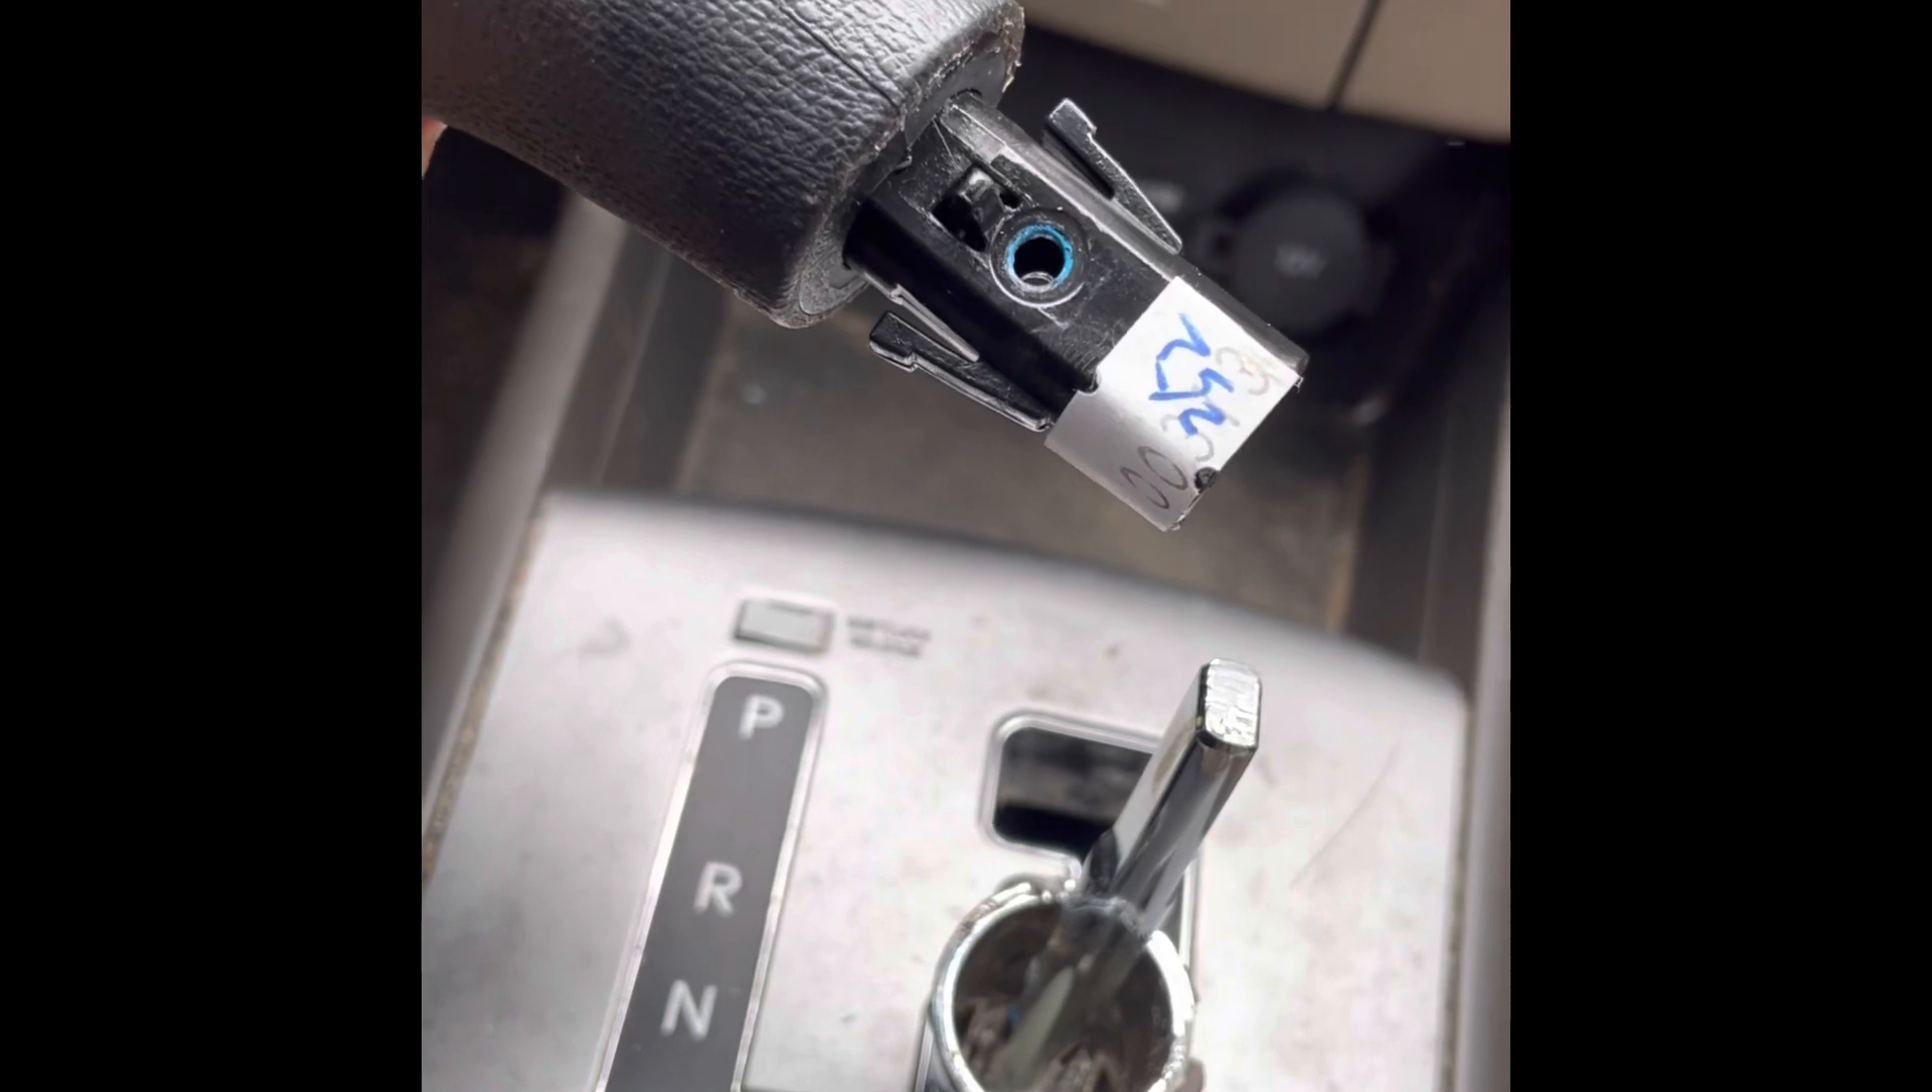So I'm going to take the handle off and just pull straight up. No effort. Comes right off and you can see the hole there where it goes in.